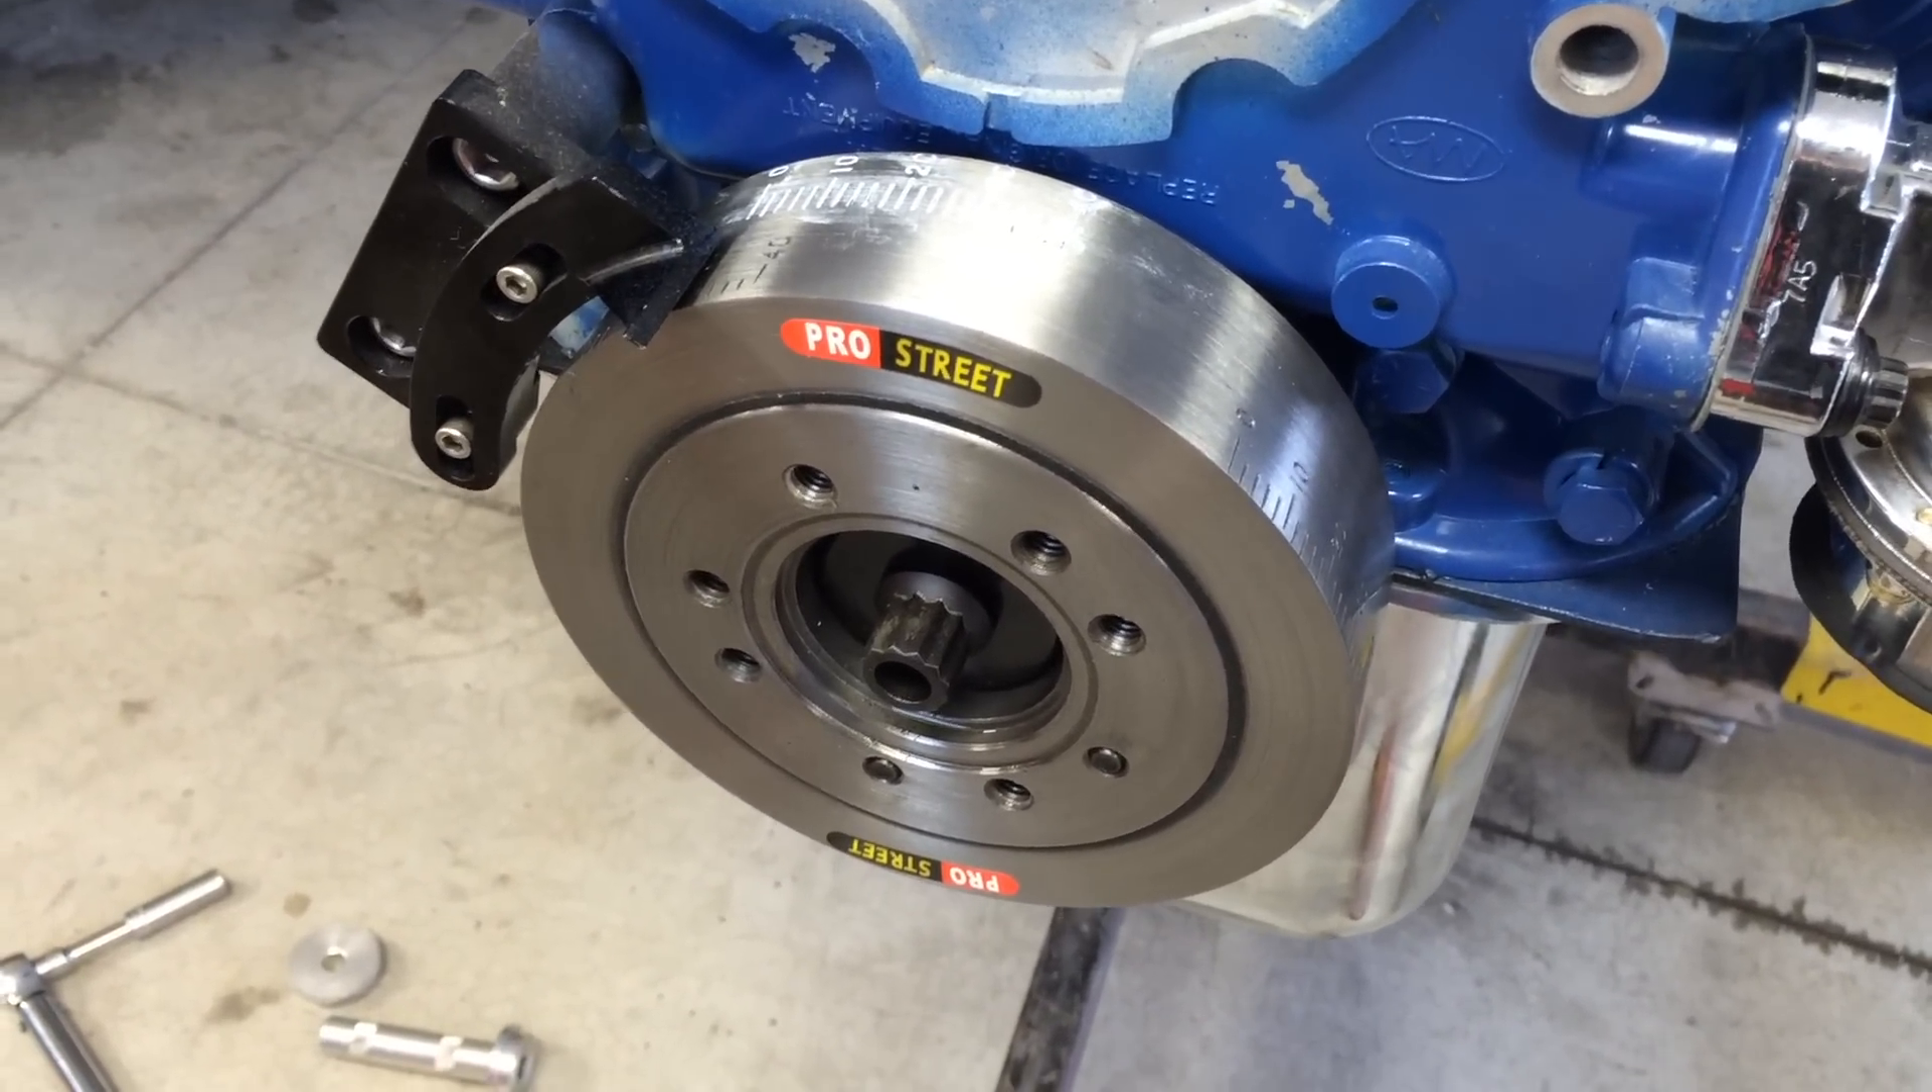The harmonic balancer is now installed.